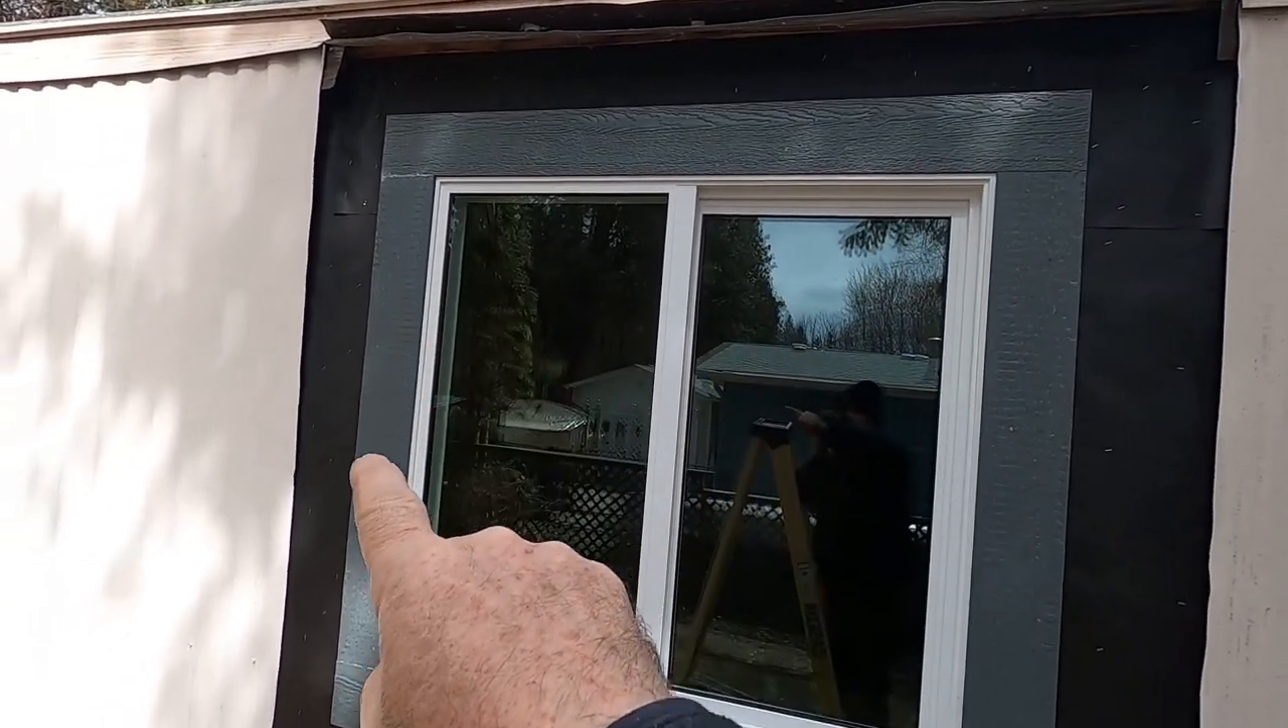There we have it we've got our window all trimmed out now.